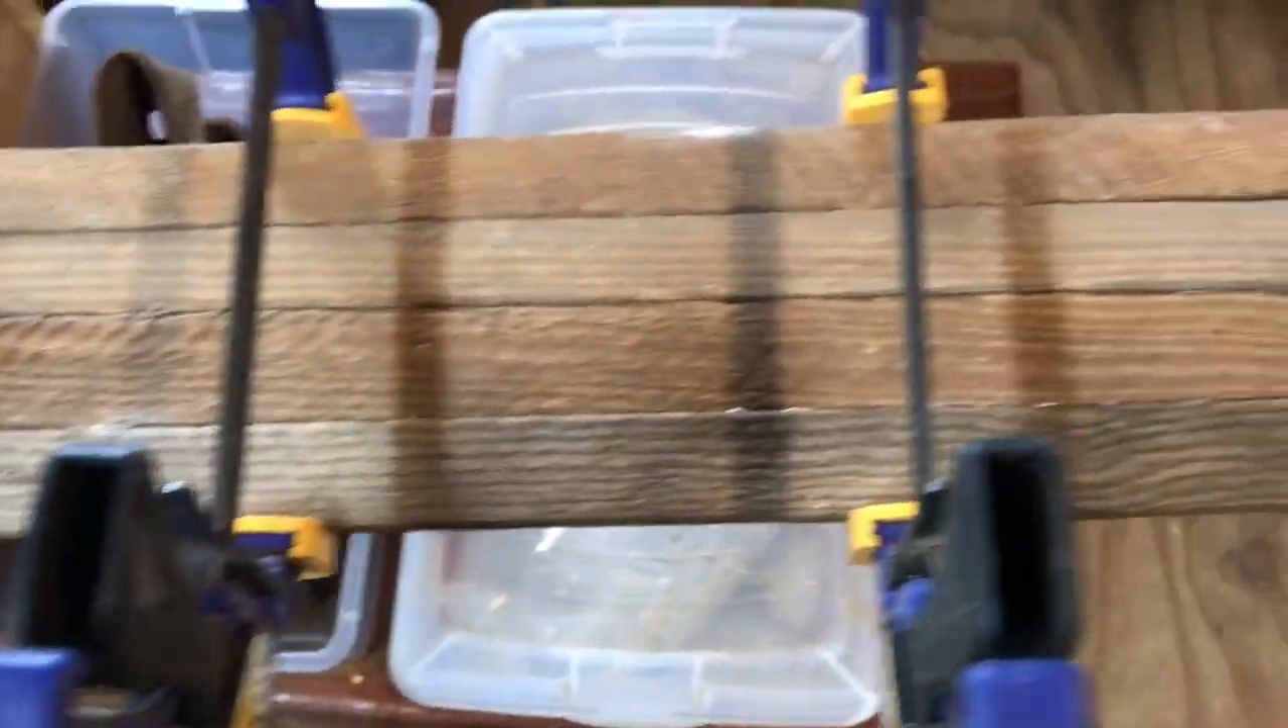I've got the clamps on now and you can see that I've got them about, I don't know, every eight inches or so eight or nine inches apart.